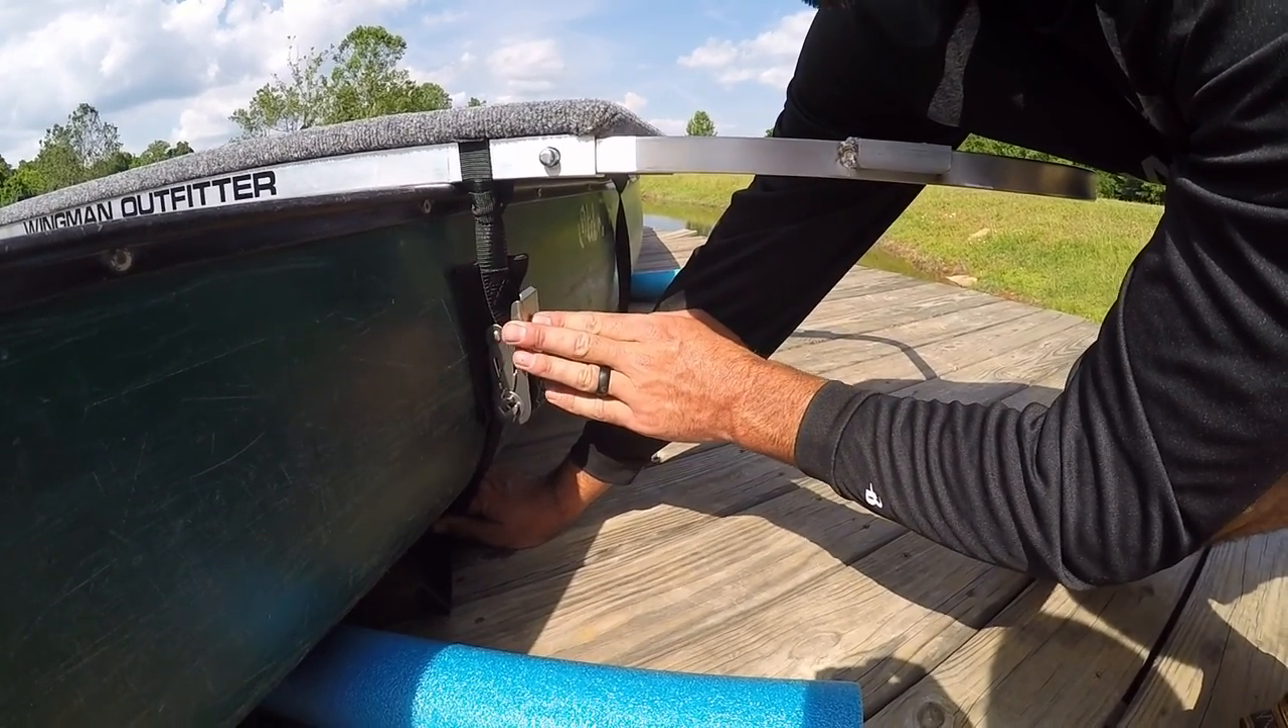Notice how we have the strap against the gunwale of the boat.